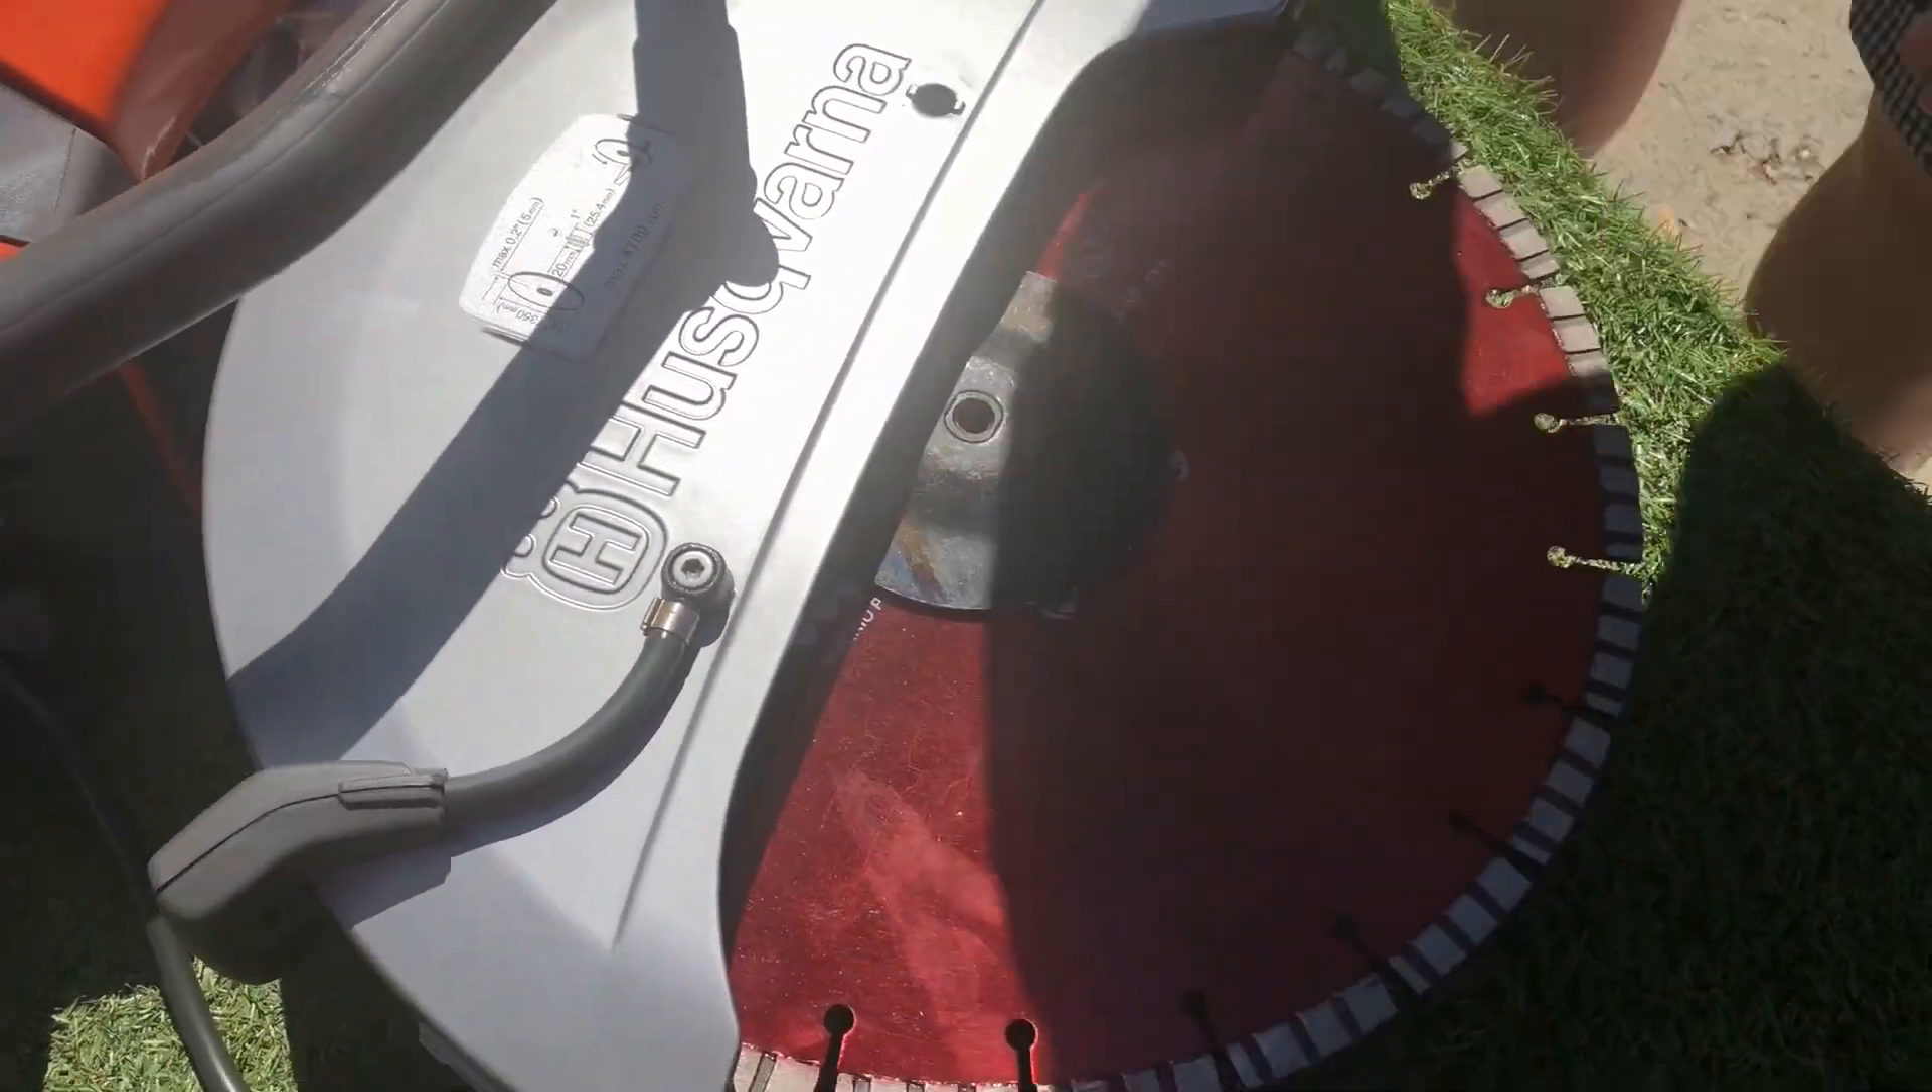Tutaj tarczę mamy już założoną dokładnie.